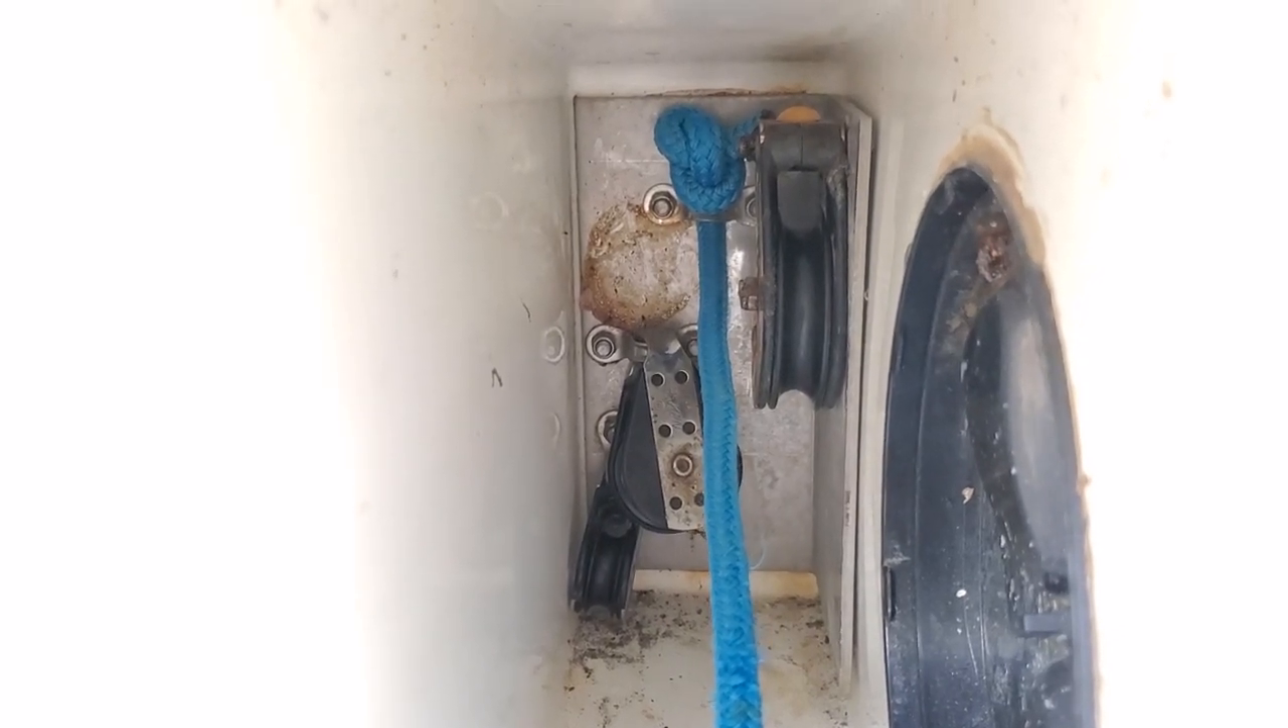And there we have a stopper knot stopping one end of the rope.